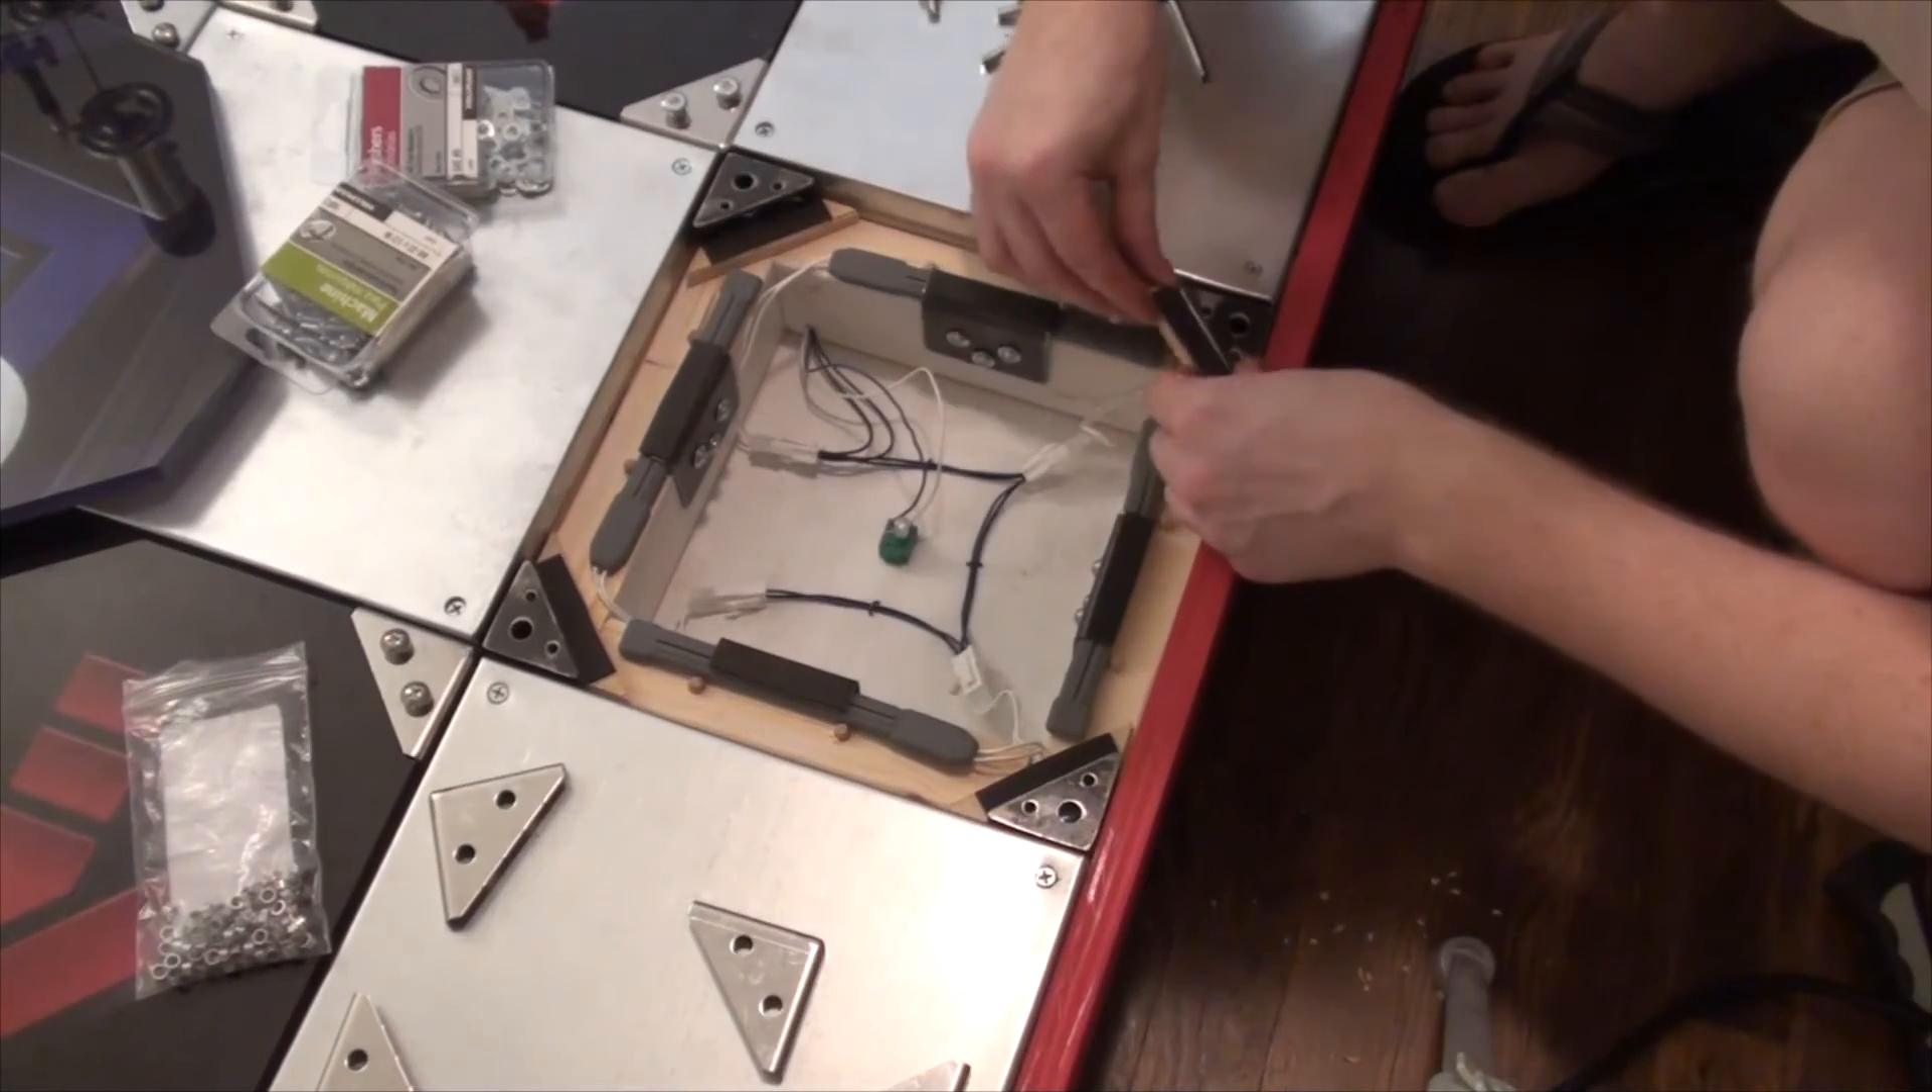I have the triangle bracket holders in the corners there.